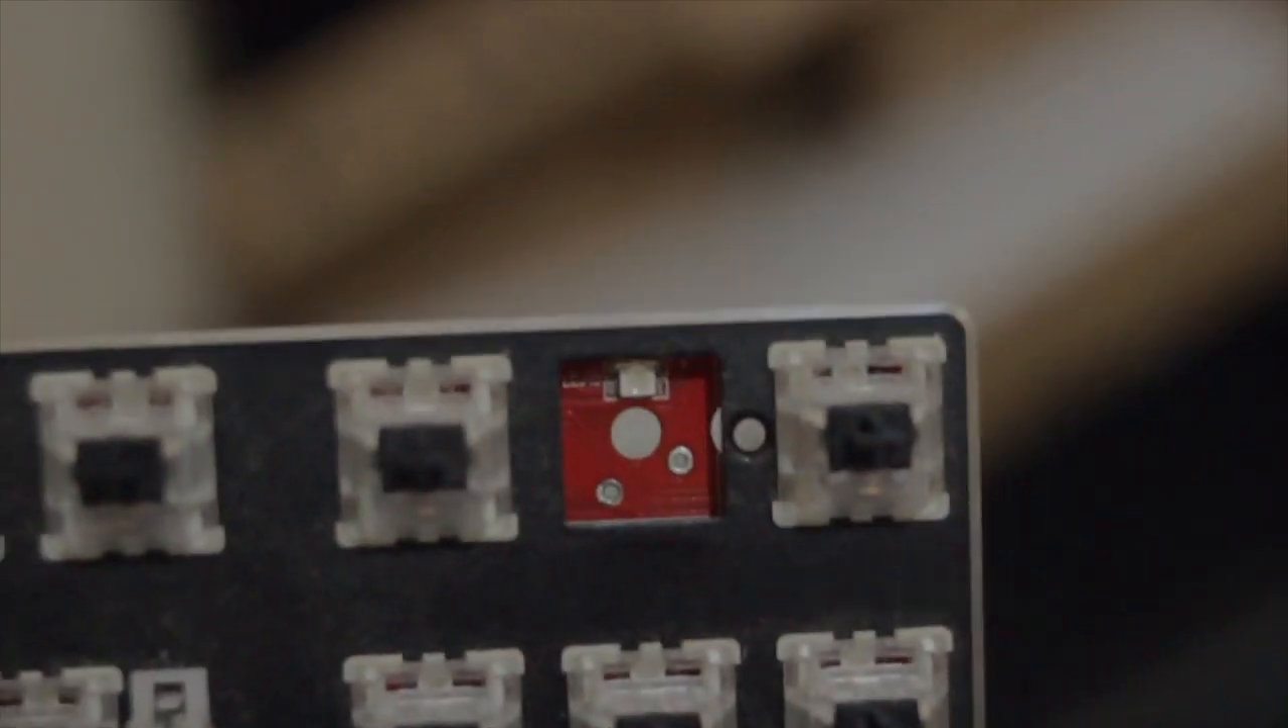As you can see i was already able to remove a single switch and i made sure that the first switch i removed was from a key that i never used.